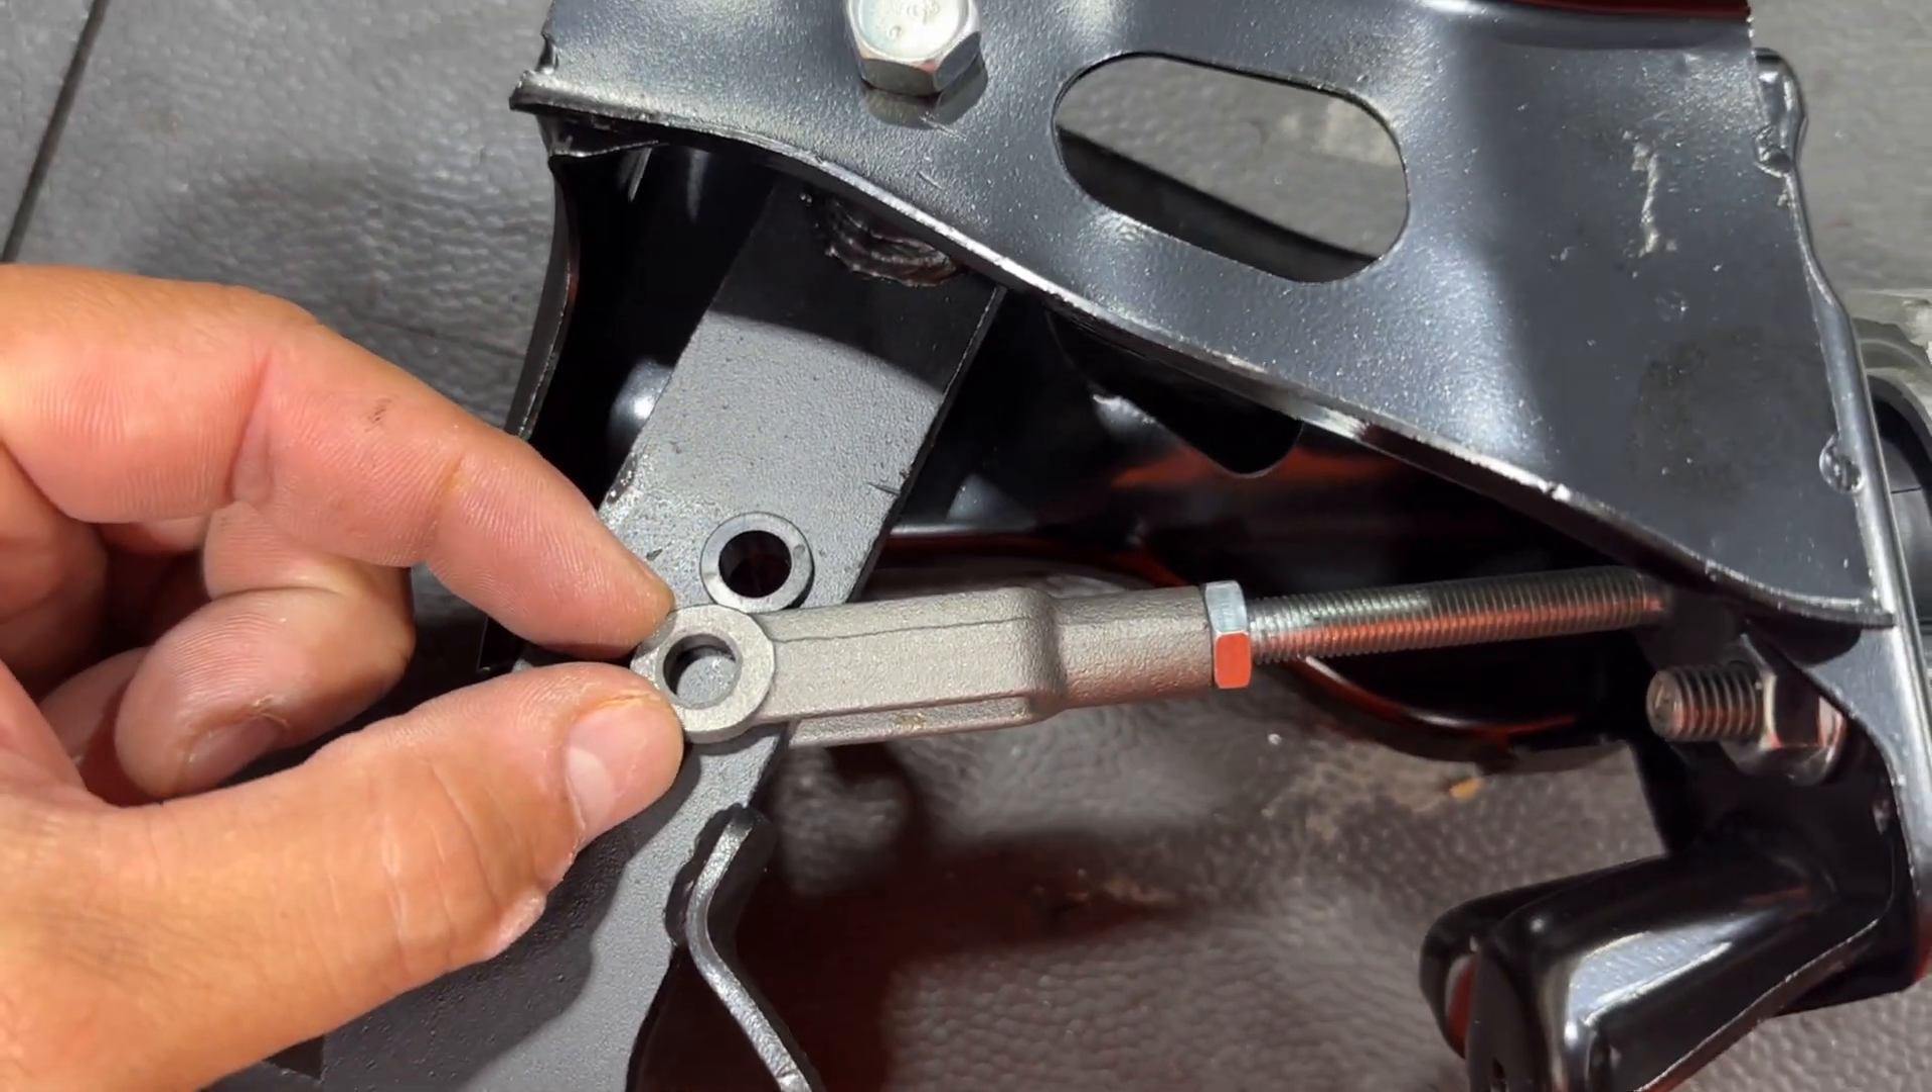So if you look here where my hole is in the pedal and where my clevis hole is they're not lined up and you can see that my master rod is actually pushed back further.